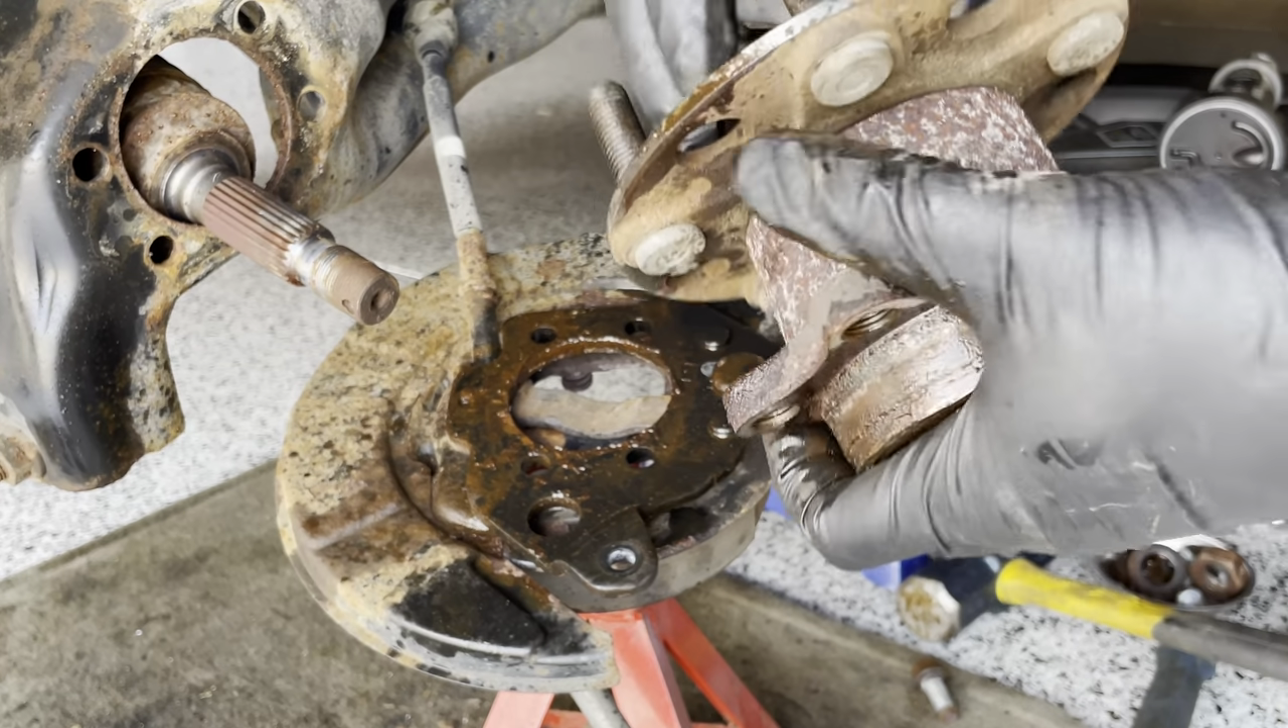Just like that the wheel bearing is out.